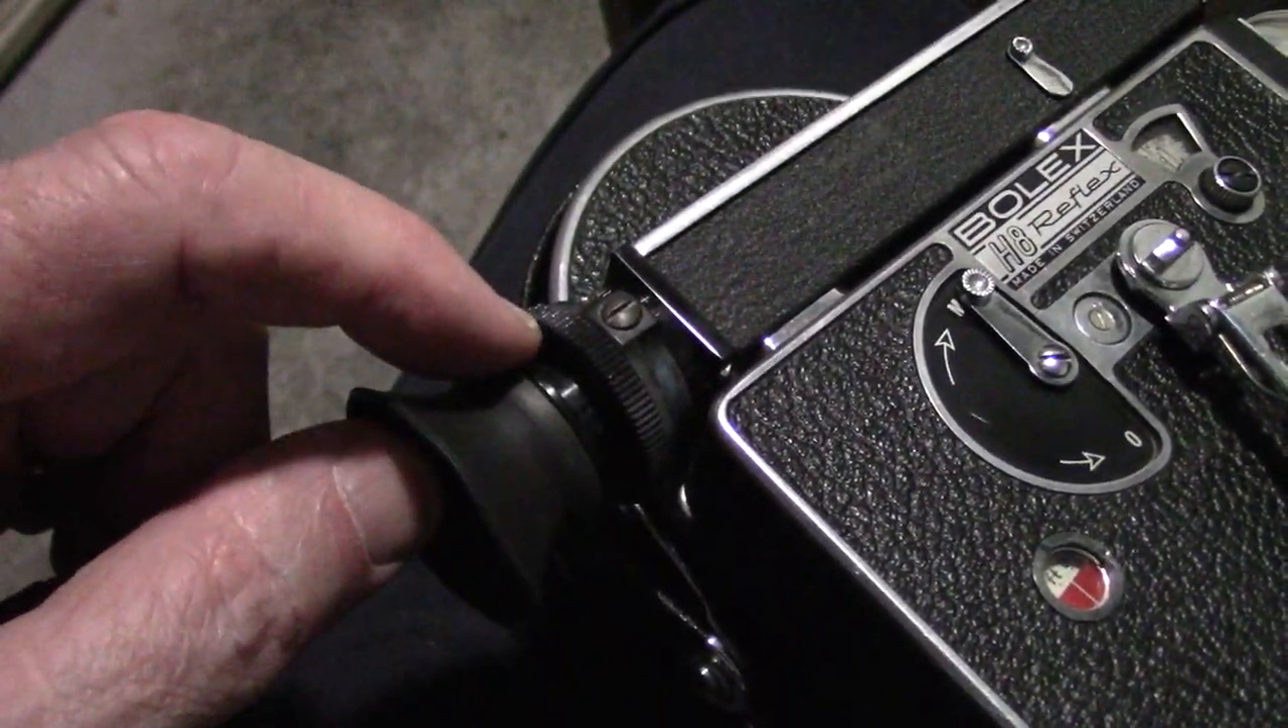This little rubber eye cup was very difficult to get on, but I sat in the direct sunlight with this closed and the lens covered, and I did get it on.